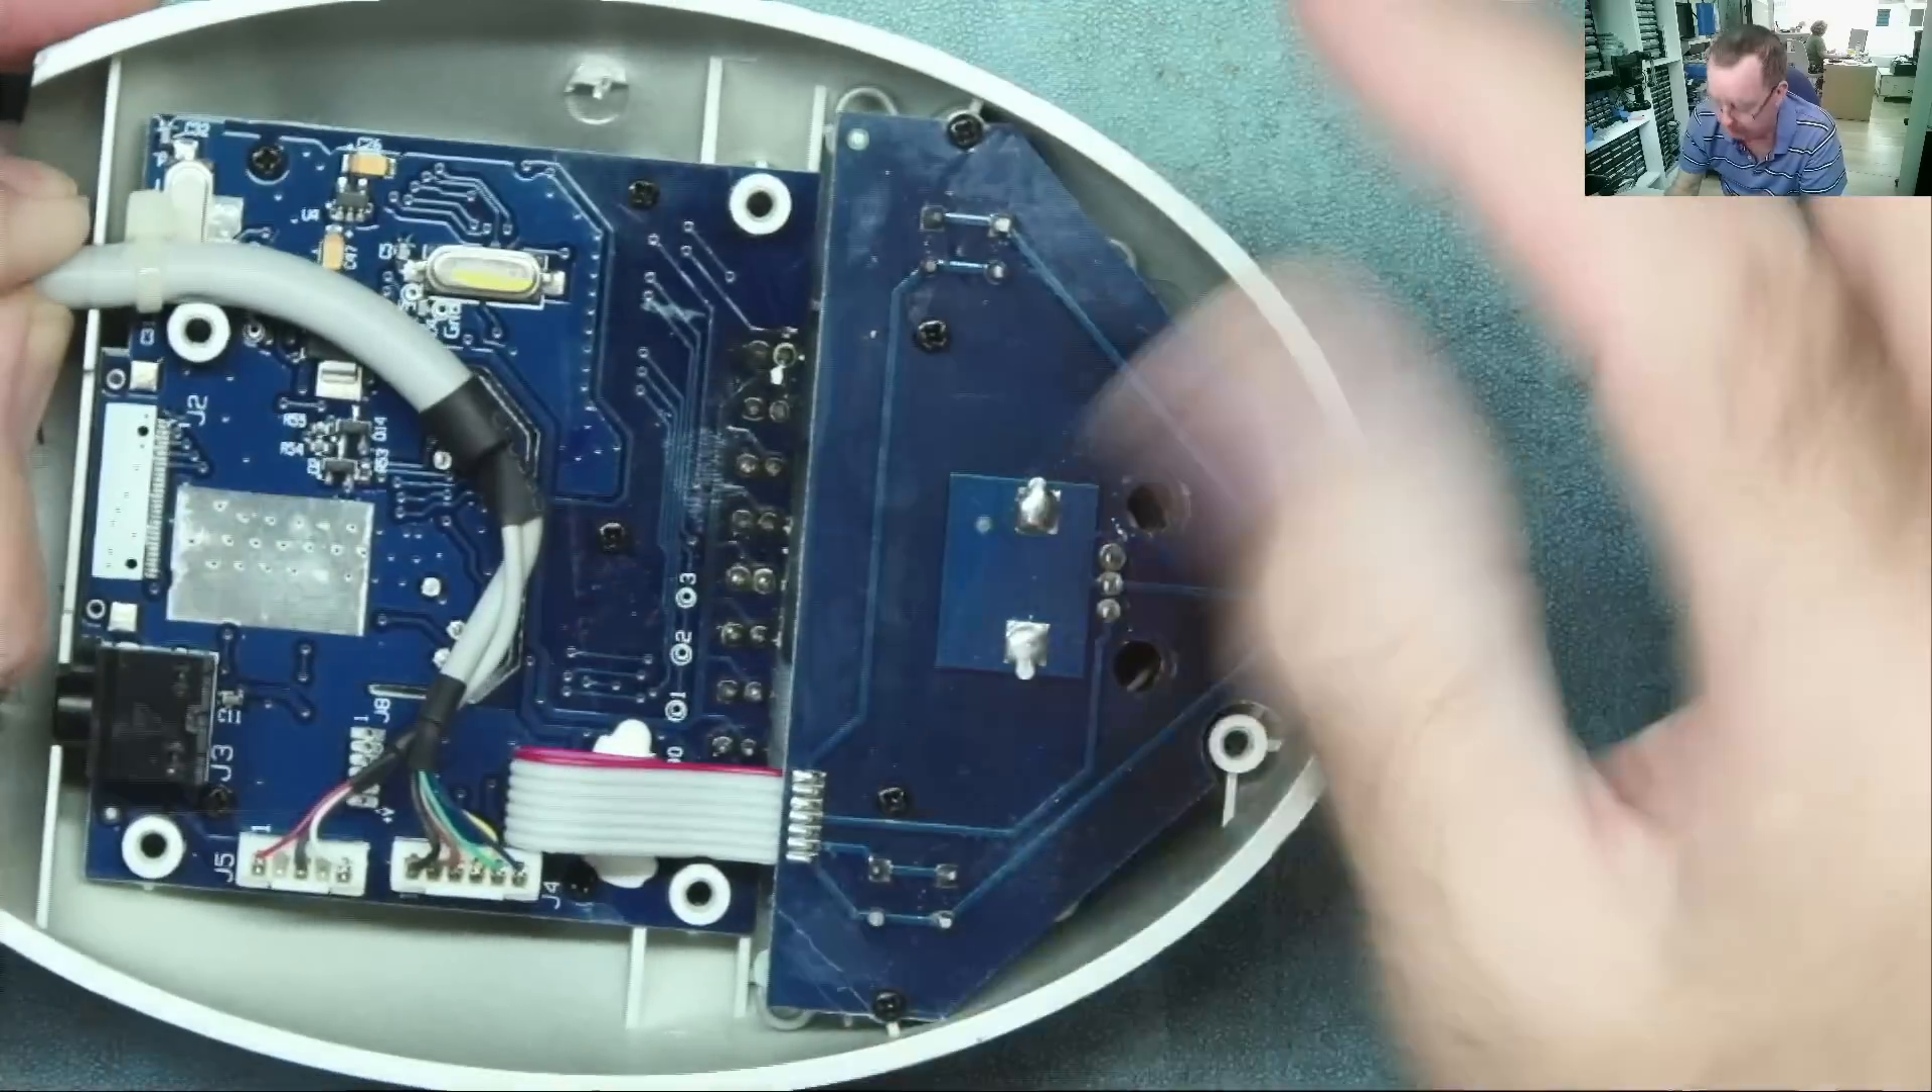Okay right i have the cover off so we can see the cable.